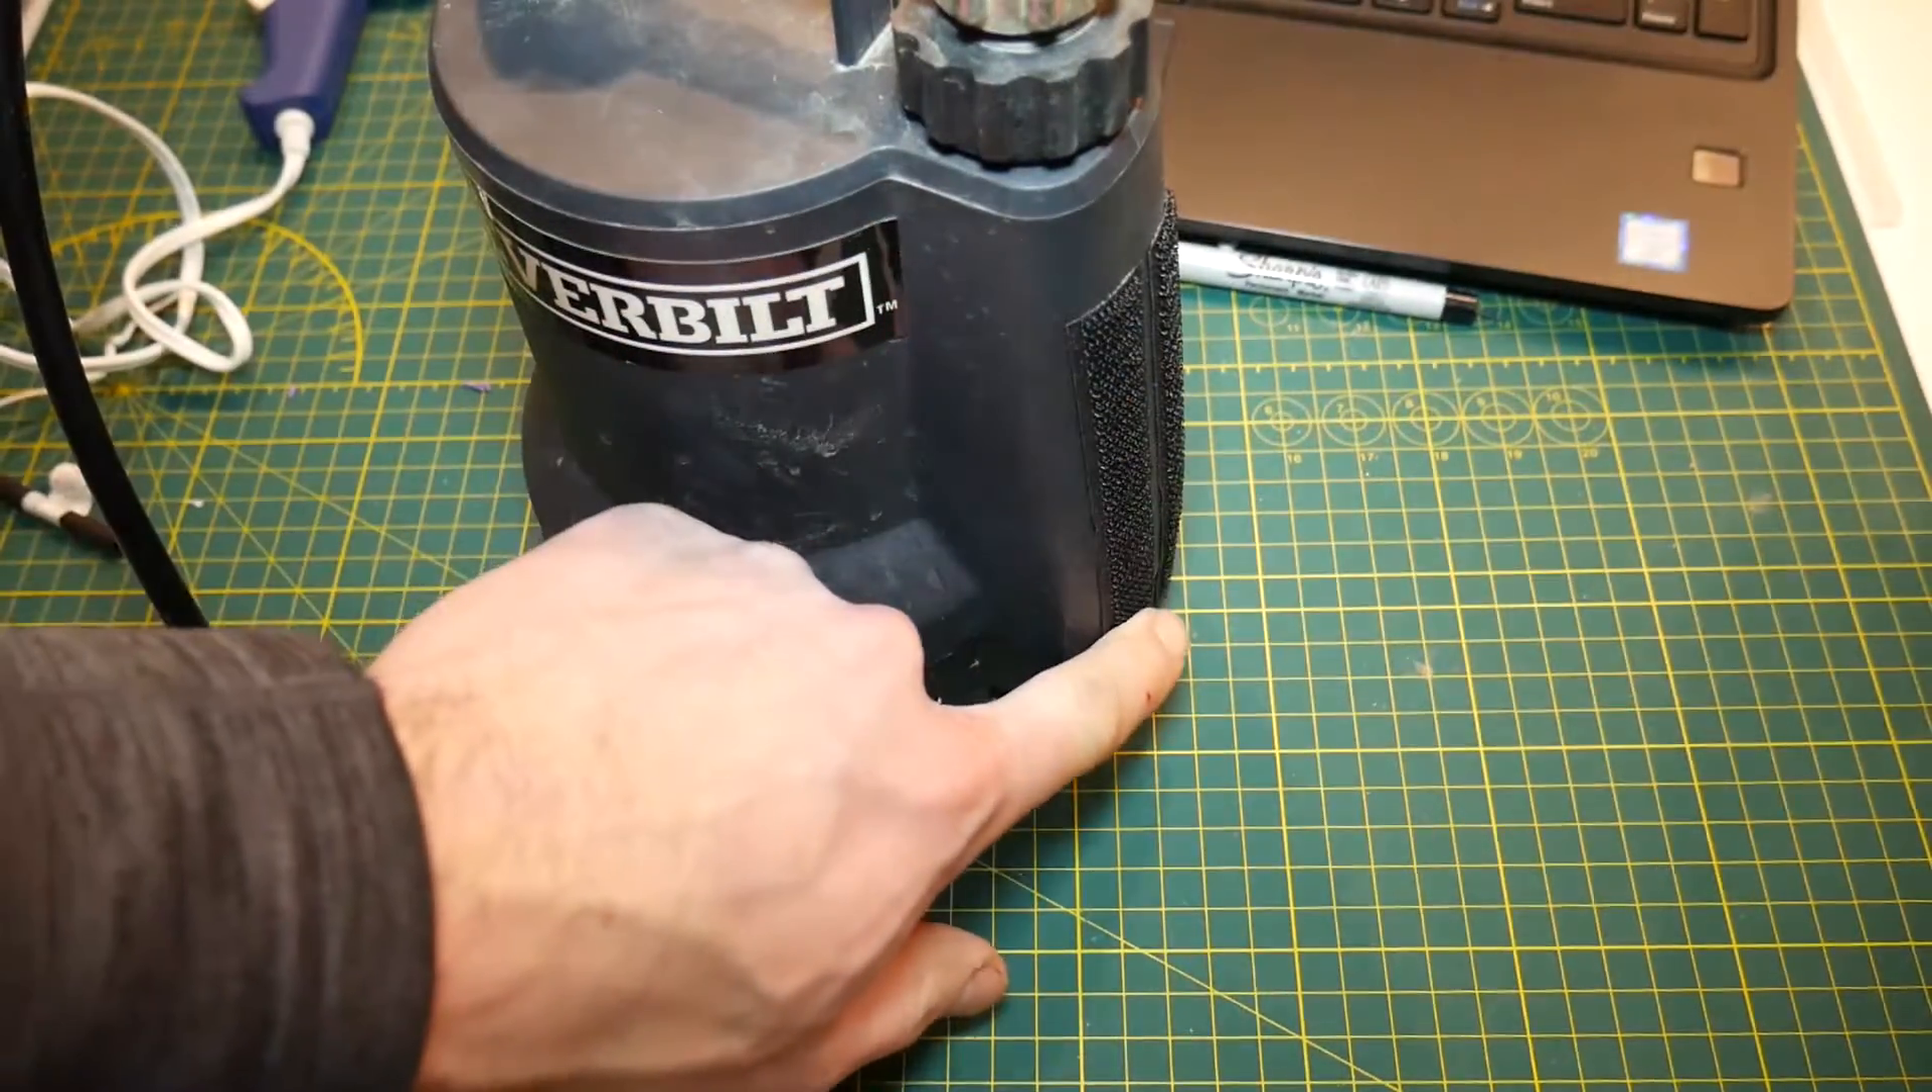And so you can see here that I've applied the other half of the Velcro onto the side of this pump.